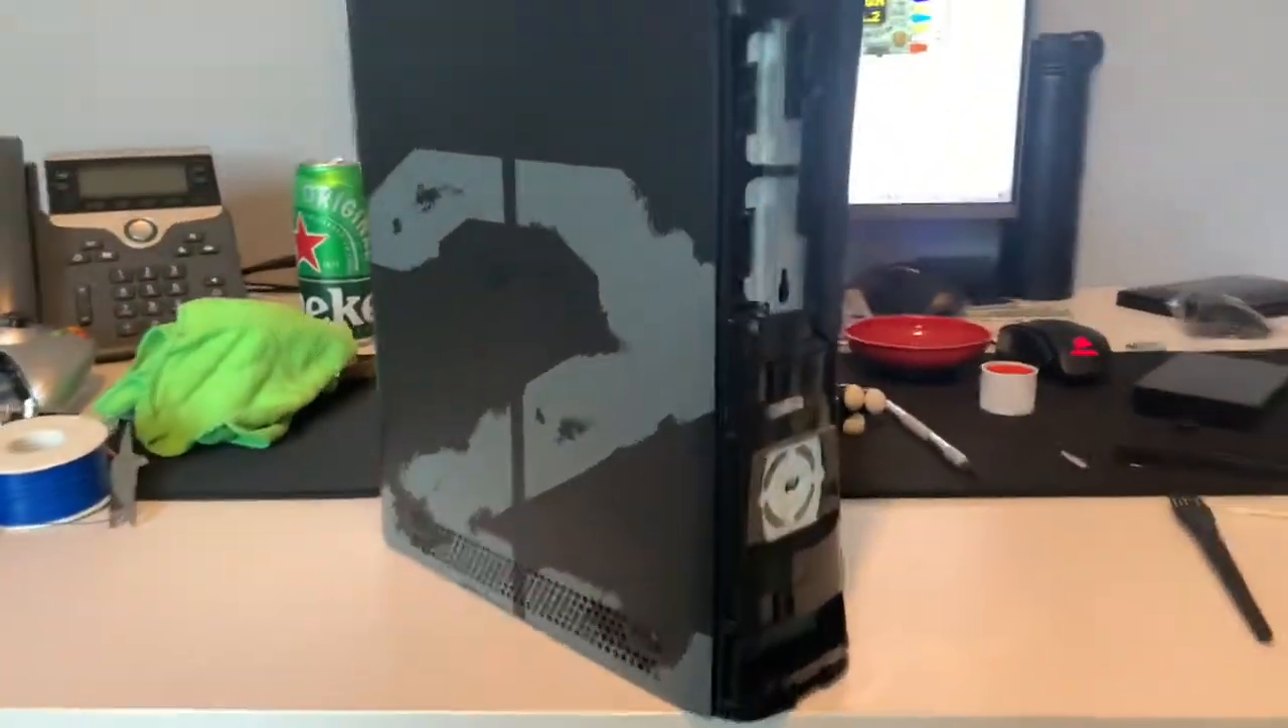Right, the console's now back together. And I've got all the main bits on apart from the front fascia.